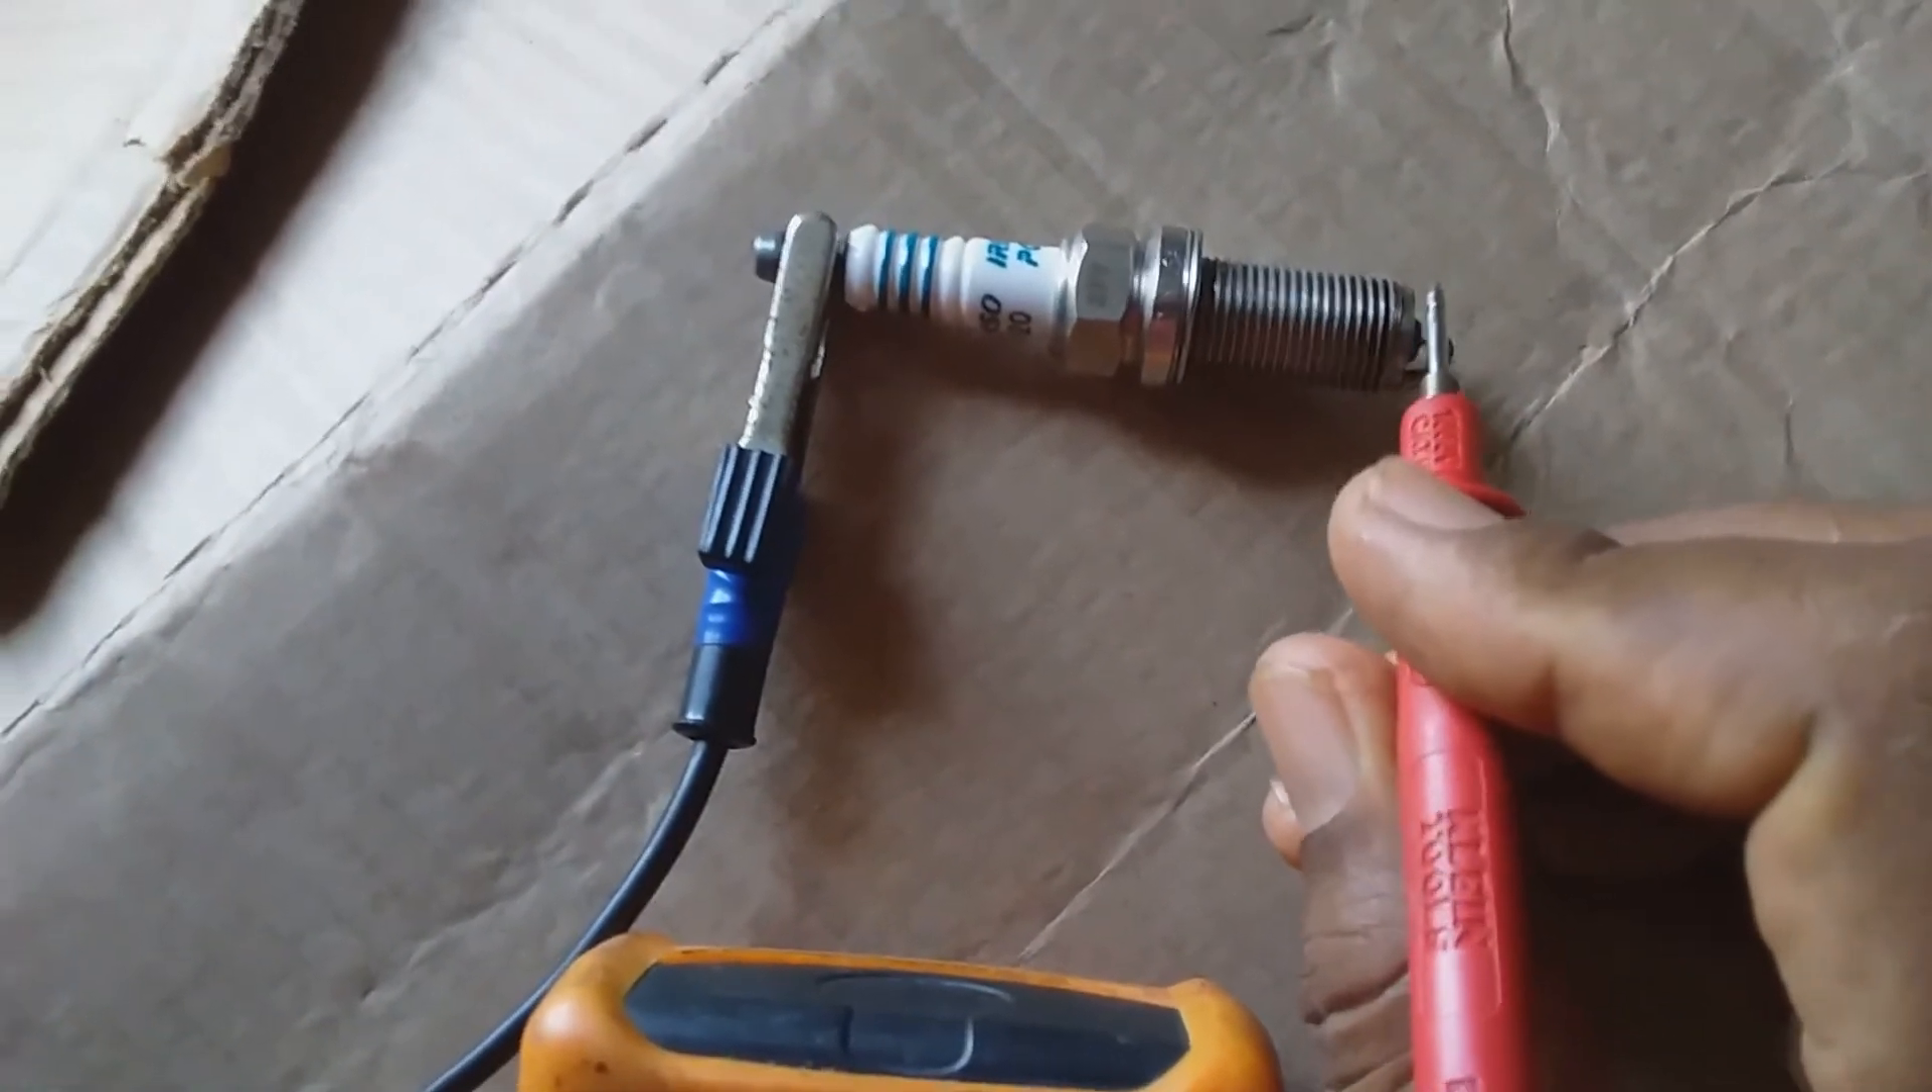Here I already have the negative lead of the meter connected to this terminal.